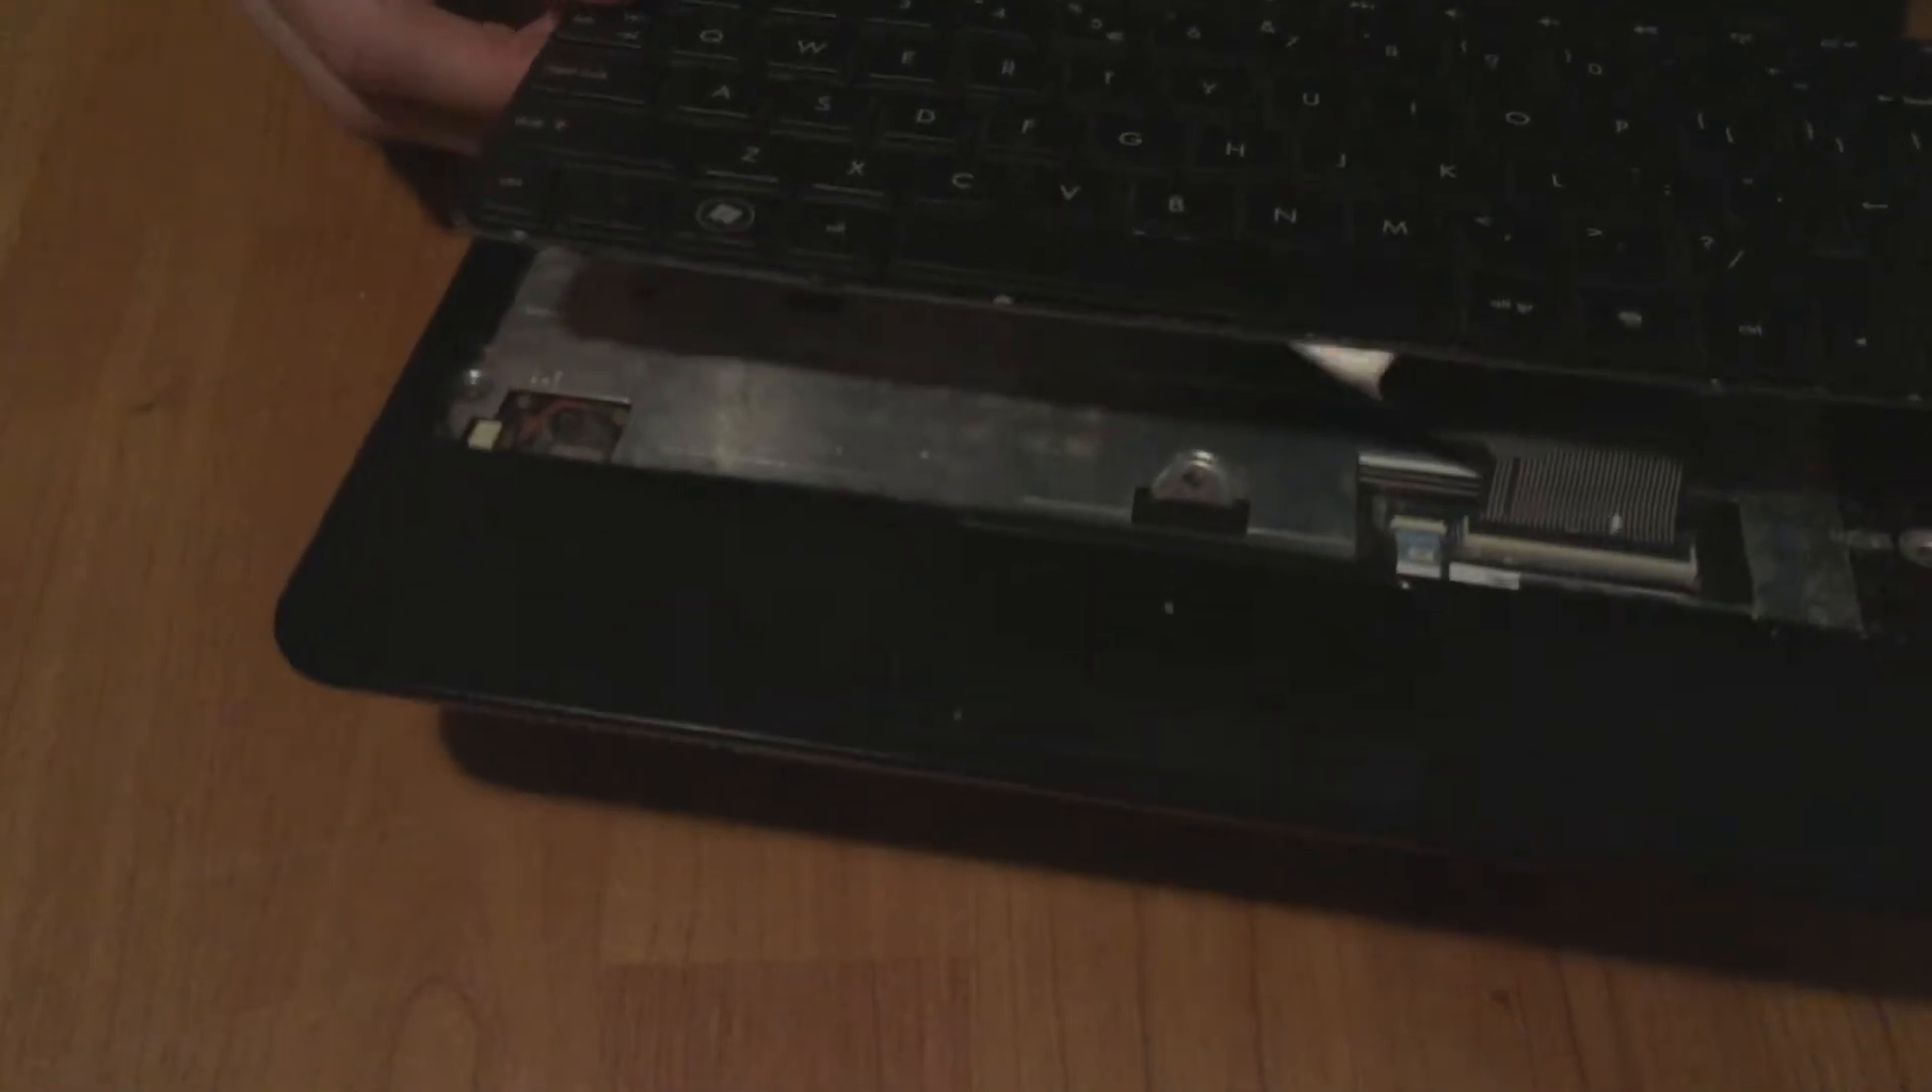There we go finally the keyboard came loose.